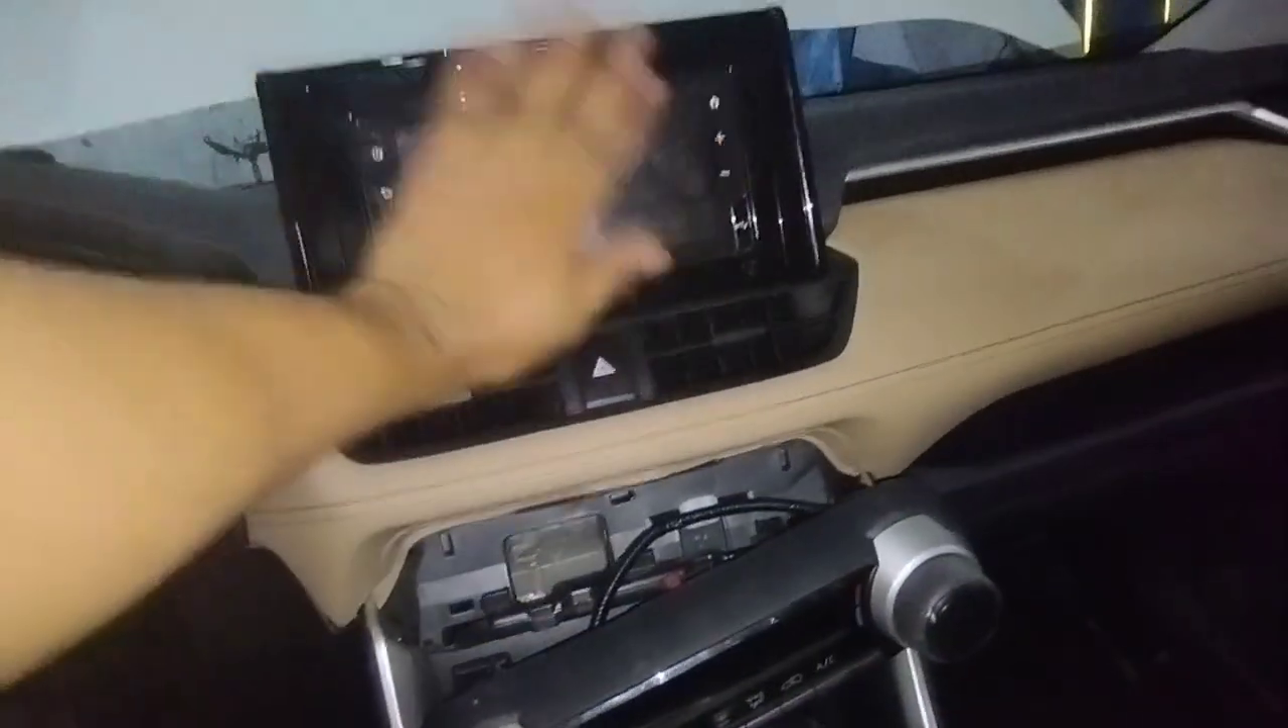सिर्फ control पेनल लगाया नहीं हूँ अभी।